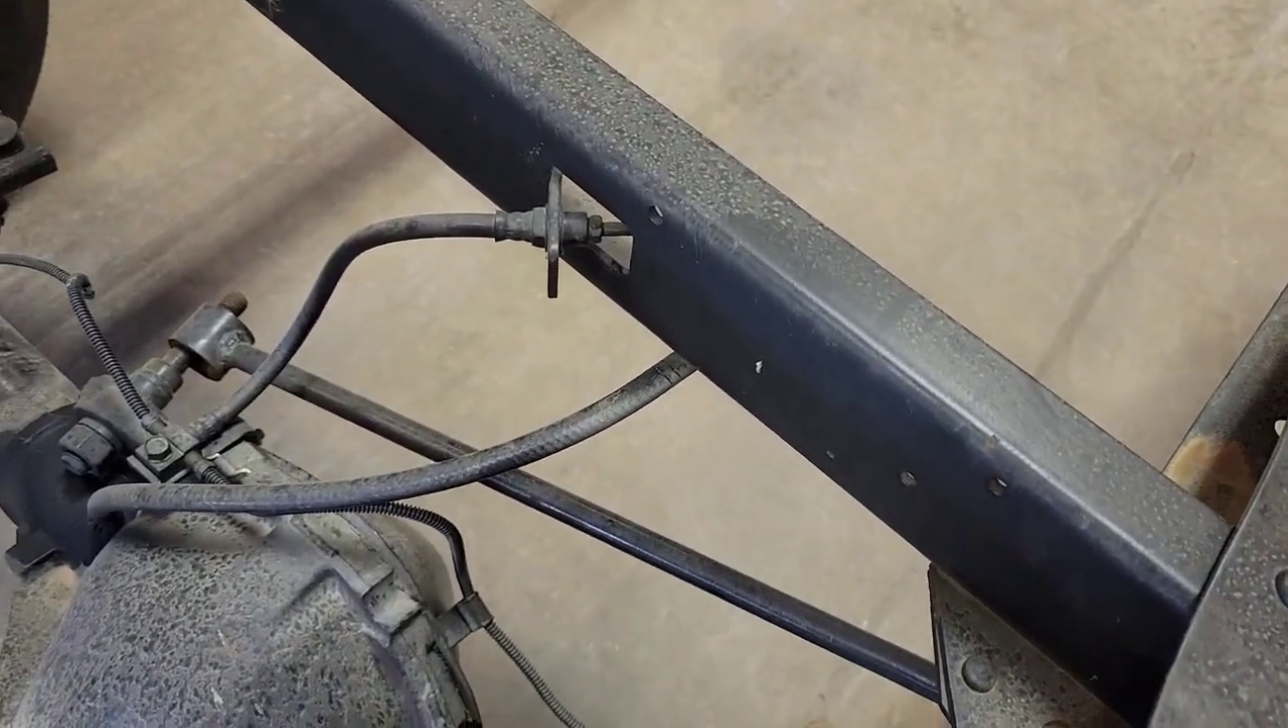We also still have this brake line here that Dawson's going to remove.